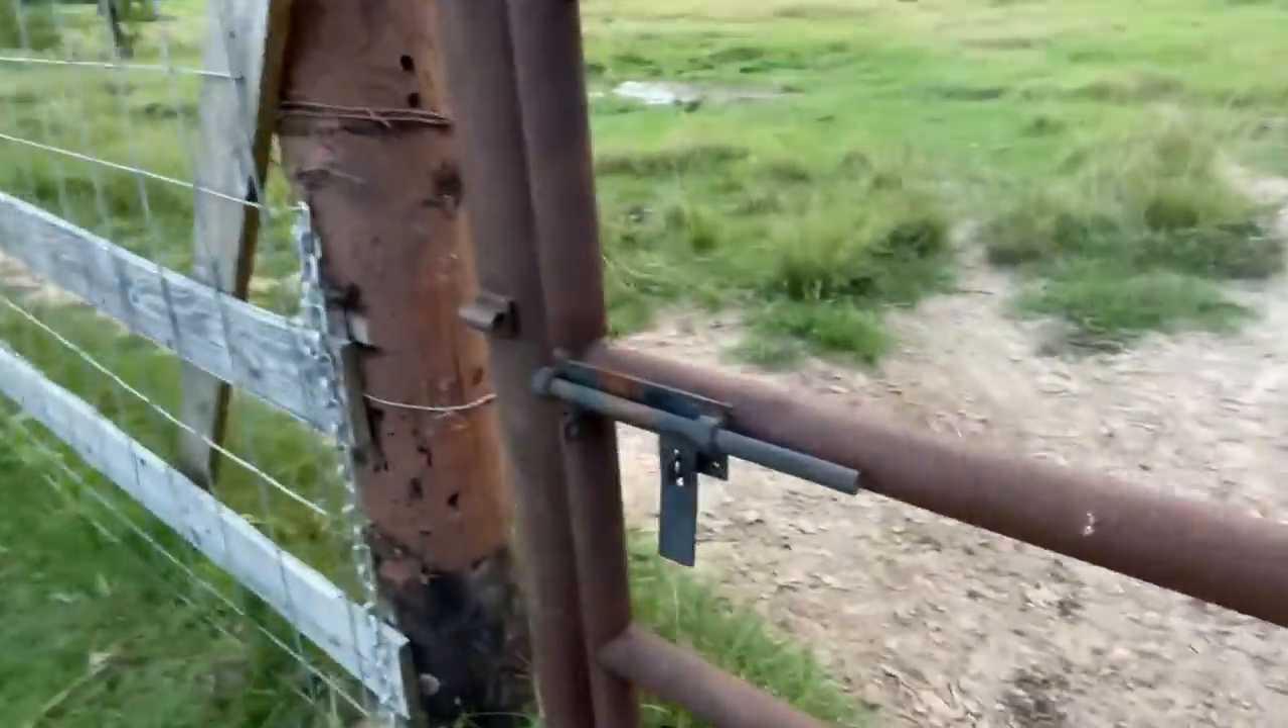Now as you can see this here does not line up this is our latching system.